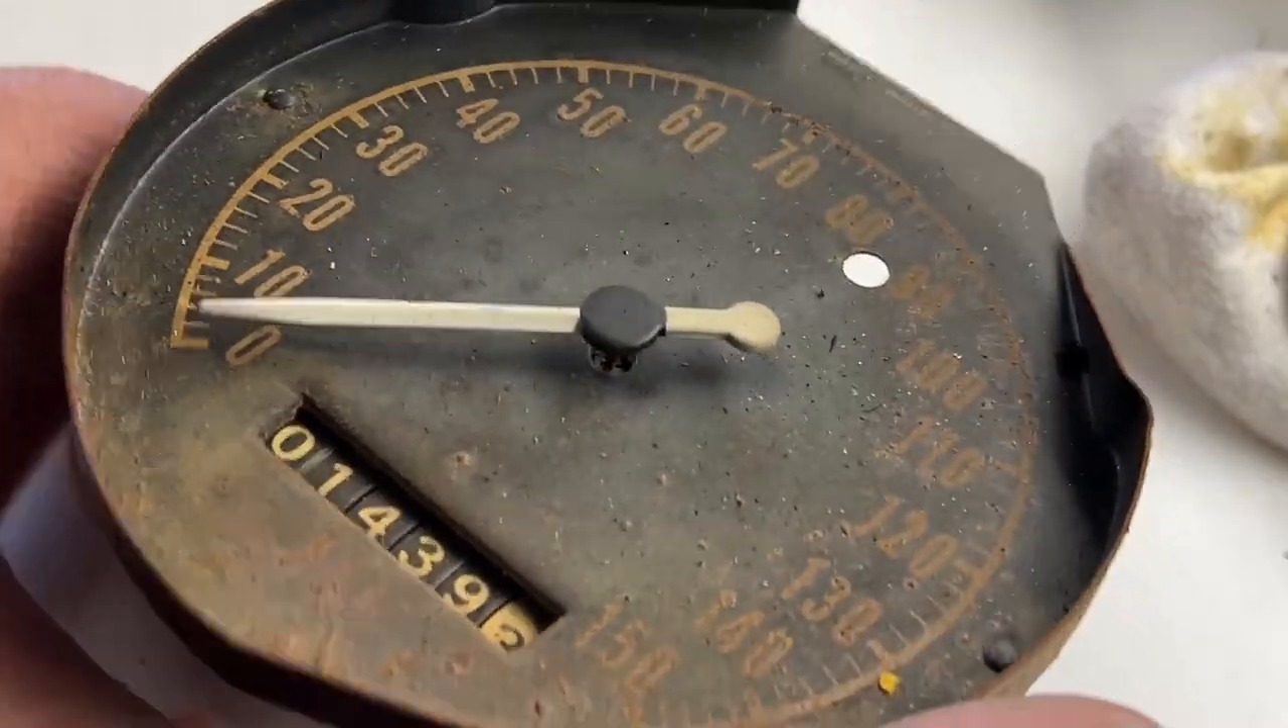All right so we got the speedometer out speedometer gauge out.